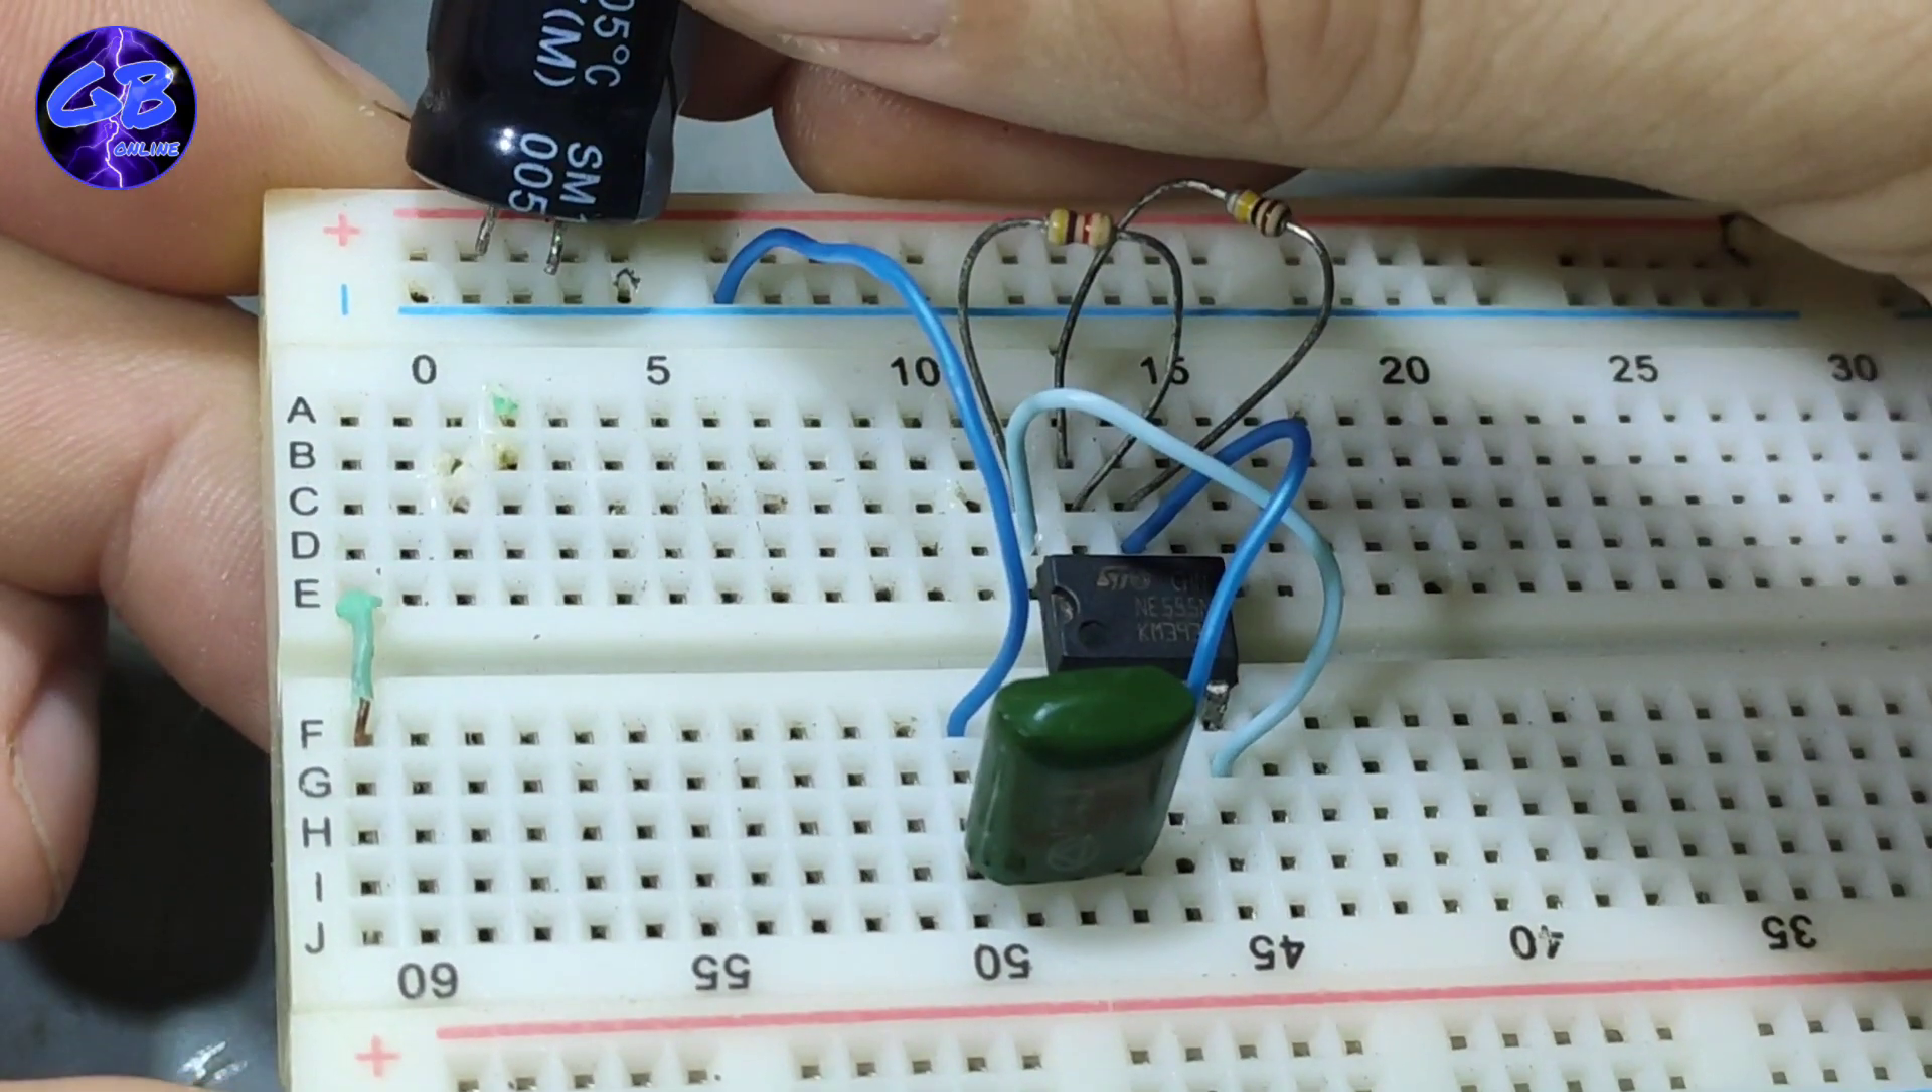Lo que nos quedaría colocar todavía es nuestro capacitor de 1000.